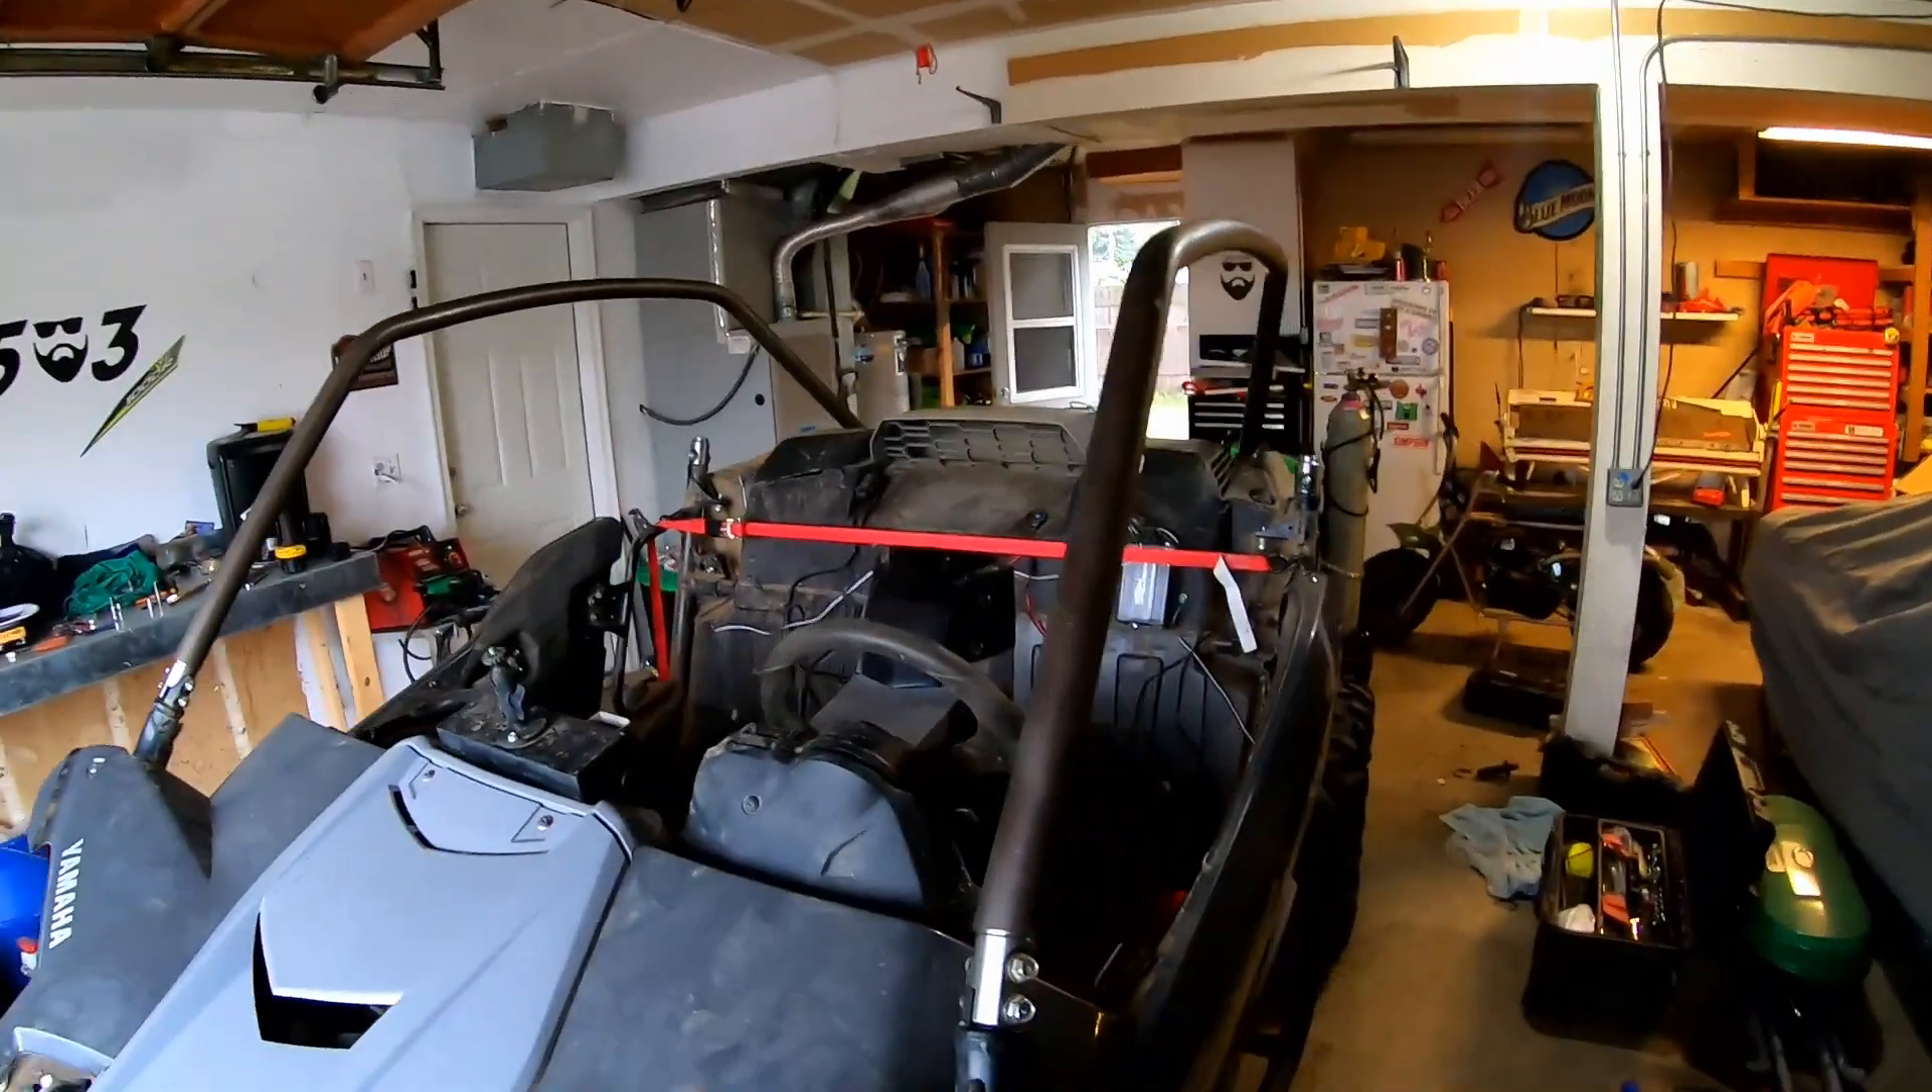Looking from the front we got the two main hoops on.